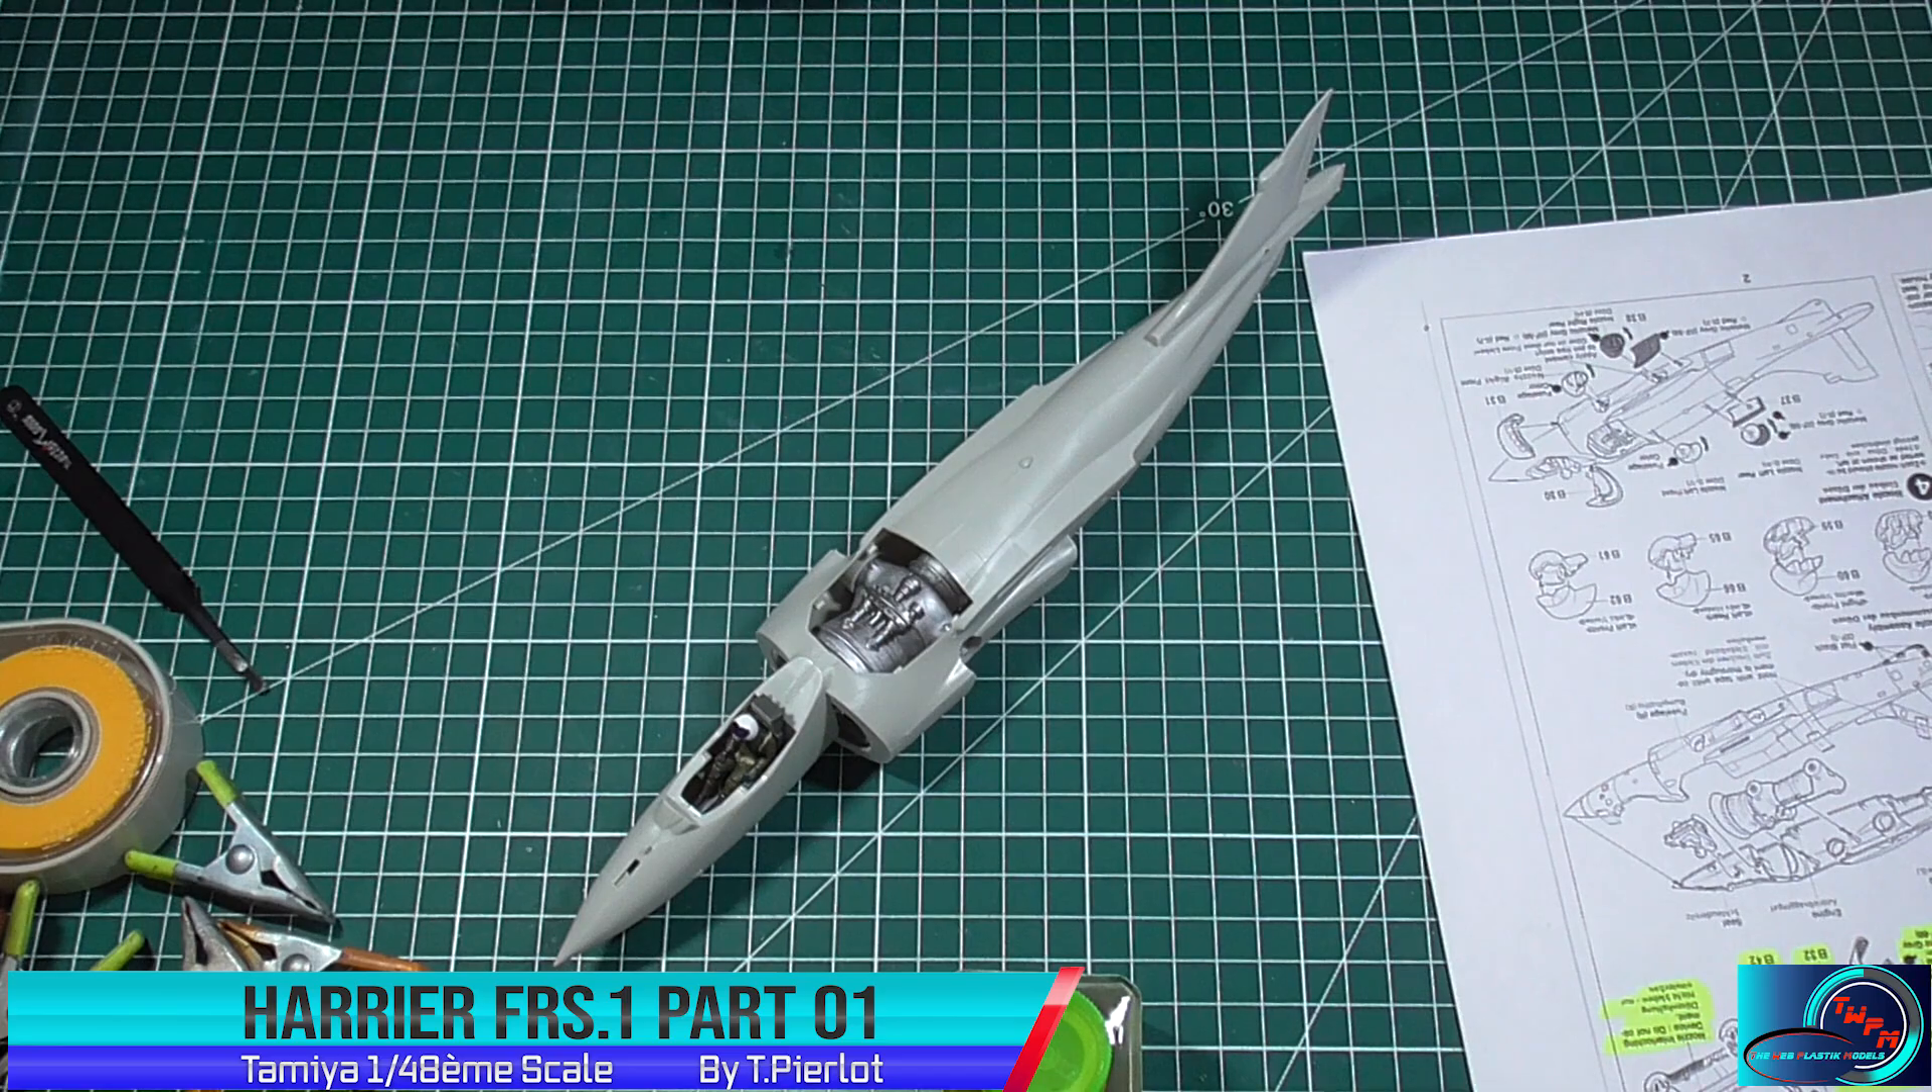Les deux demi fuselages sont collés voilà ce que ça donne.